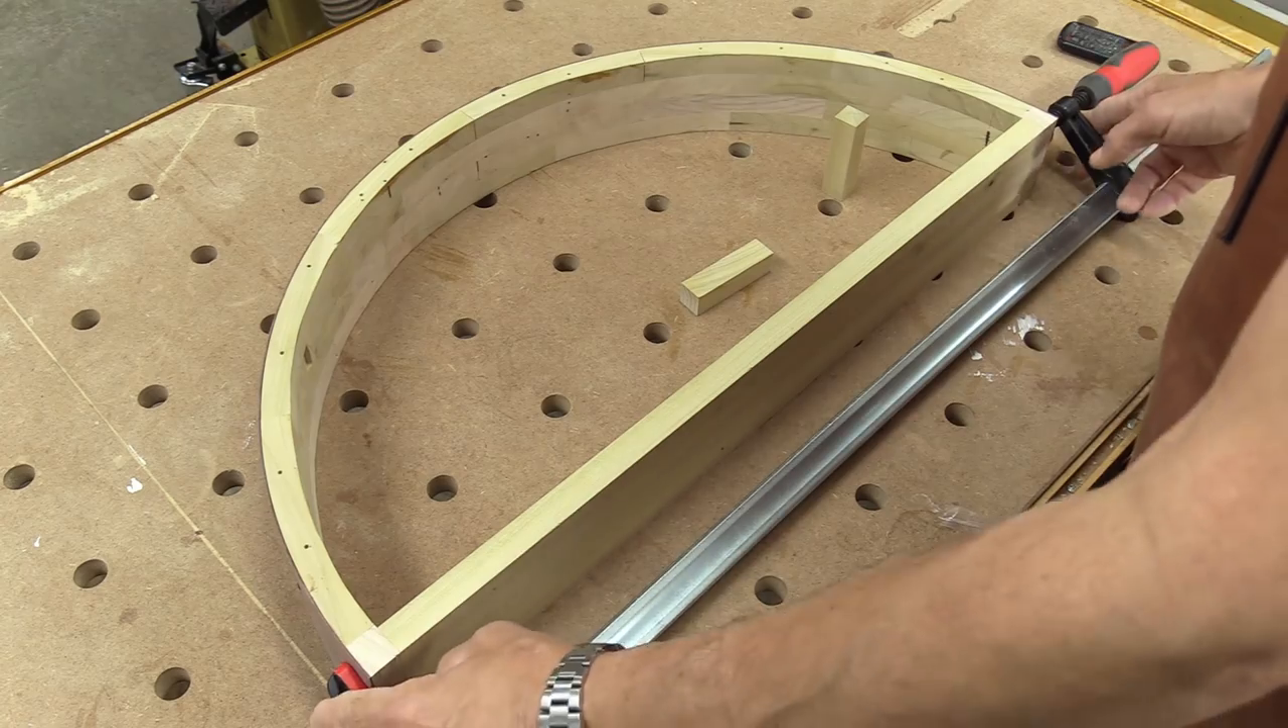I've cut a piece of poplar to fit between the two ends here and I've got it clamped in place.